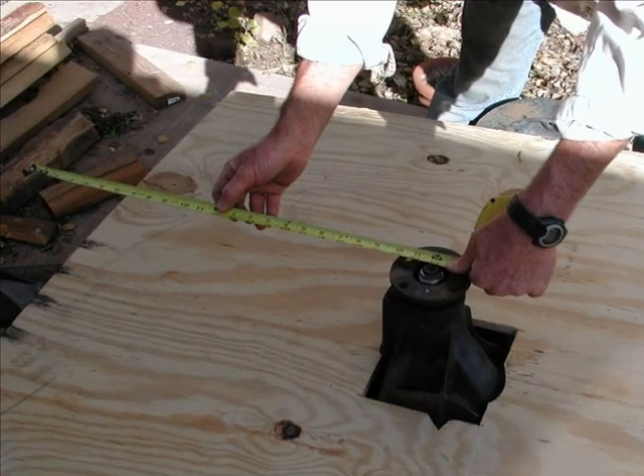And now we cut the hole where the differential will stick up into the tank through the platform. And after several small cuts, it fits nicely on the supports and over the differential.